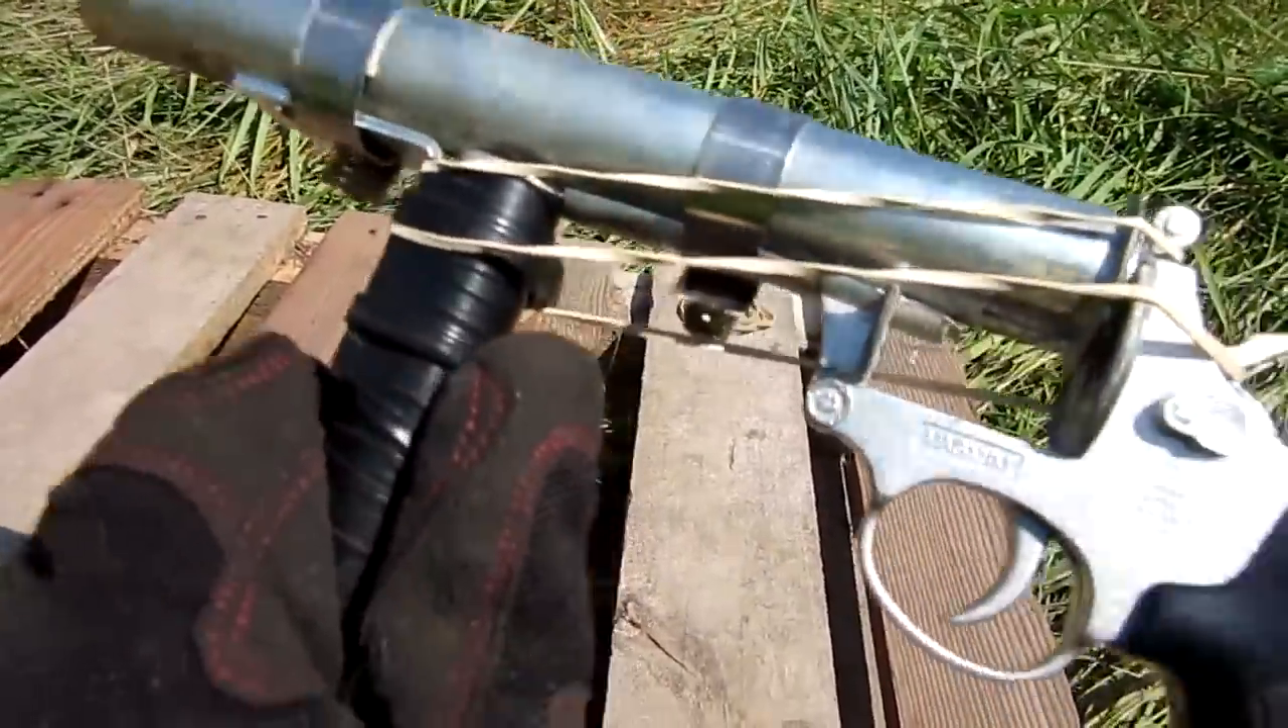So just because this cap gun is a little old and tired, I've added an elastic around the hammer to the front of the support barrel.